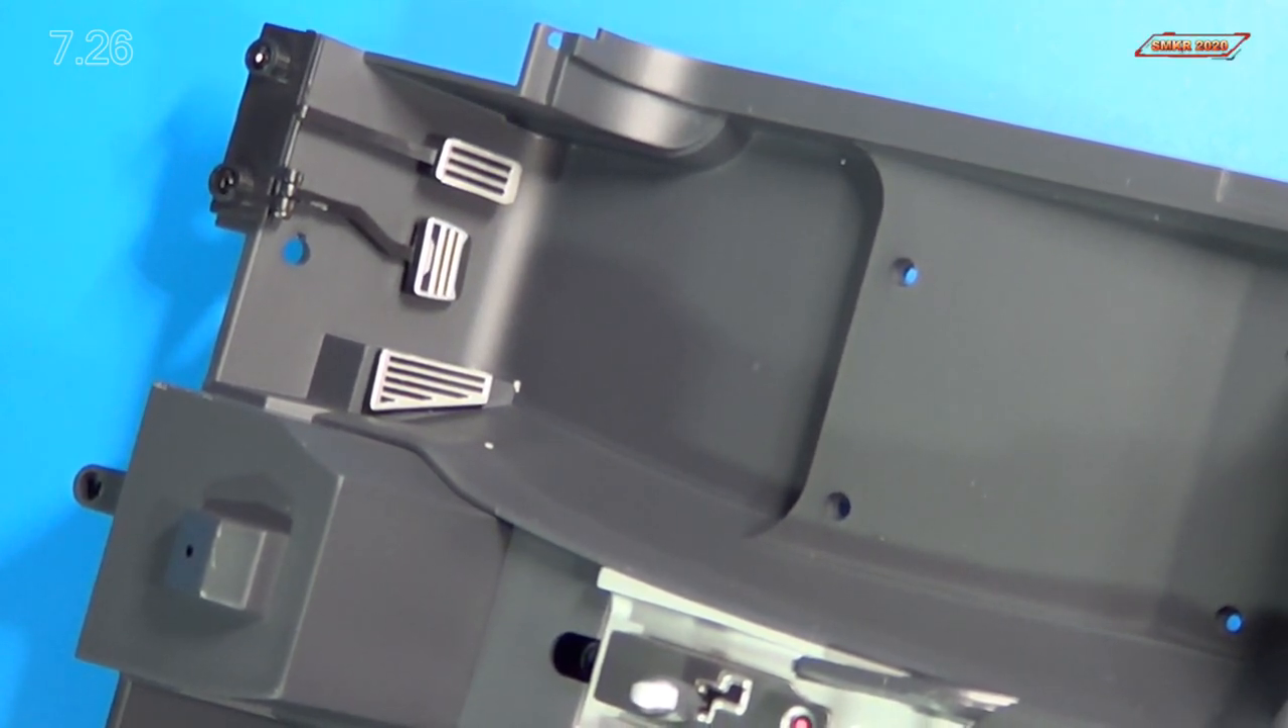And that completes stage 26 where we assembled all the foot pedals.